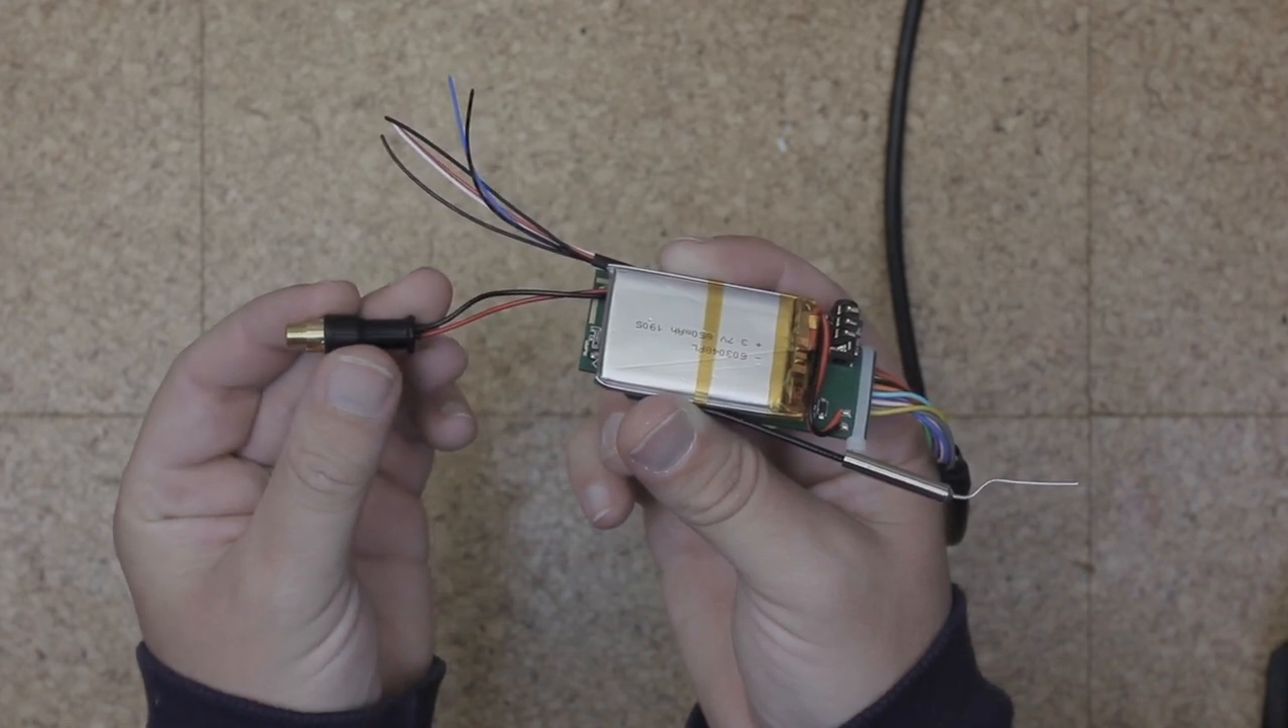Here I protected the 3 .5mm connector with a boot.